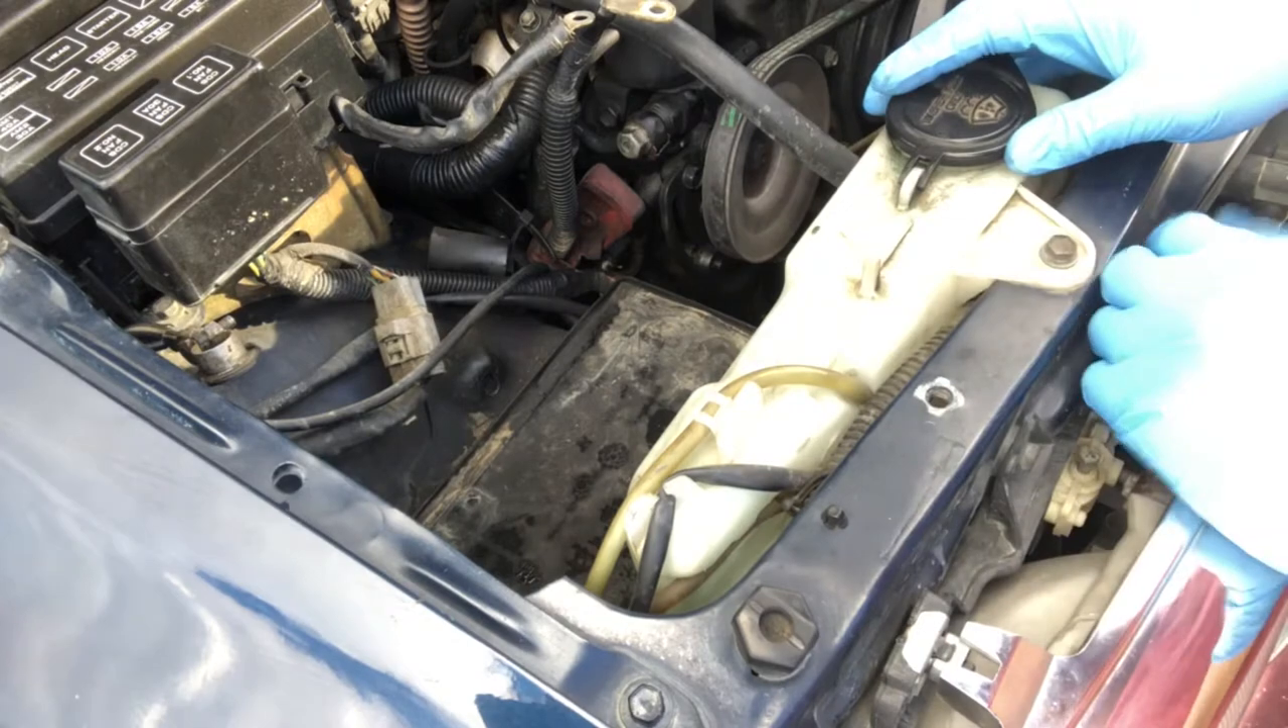Now the passenger side actually has um this is a windshield washer reservoir in the way.